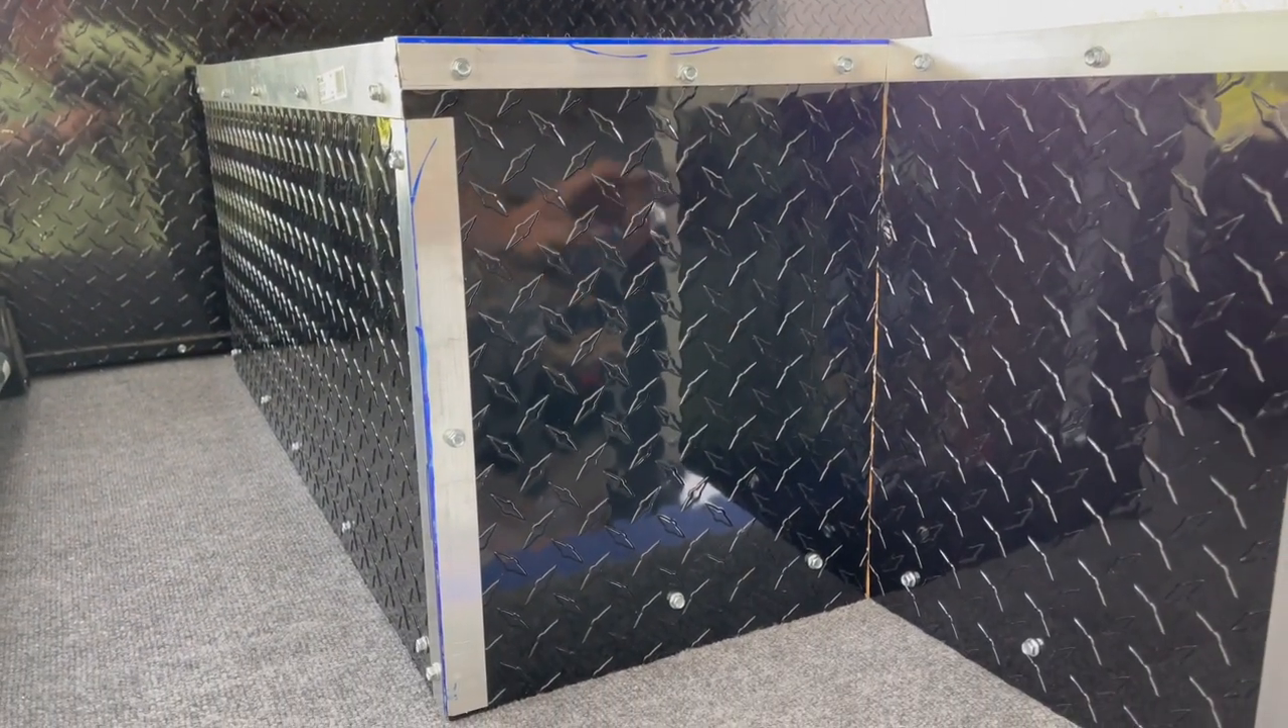I put the diamond plating on the sides and I put some of these corner brackets on there.